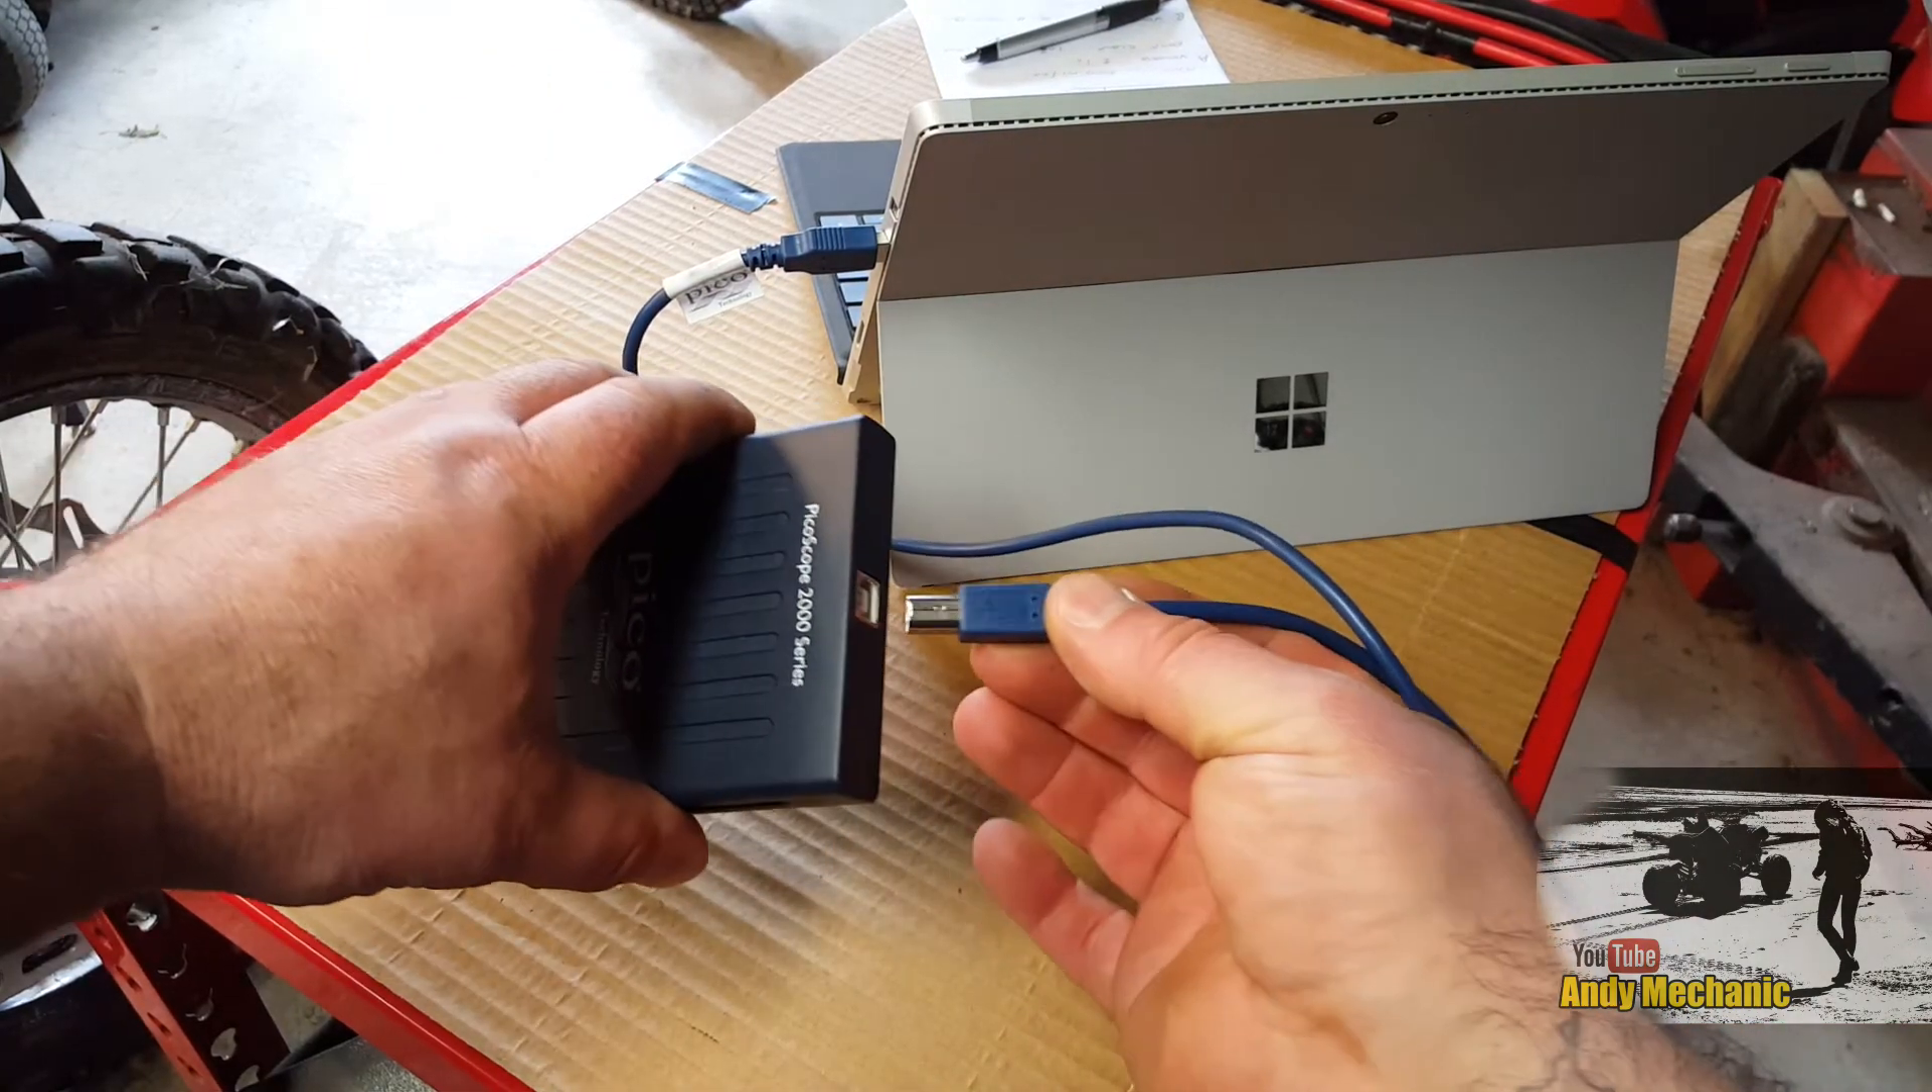So all that's left to do now, is to plug in that USB cable.